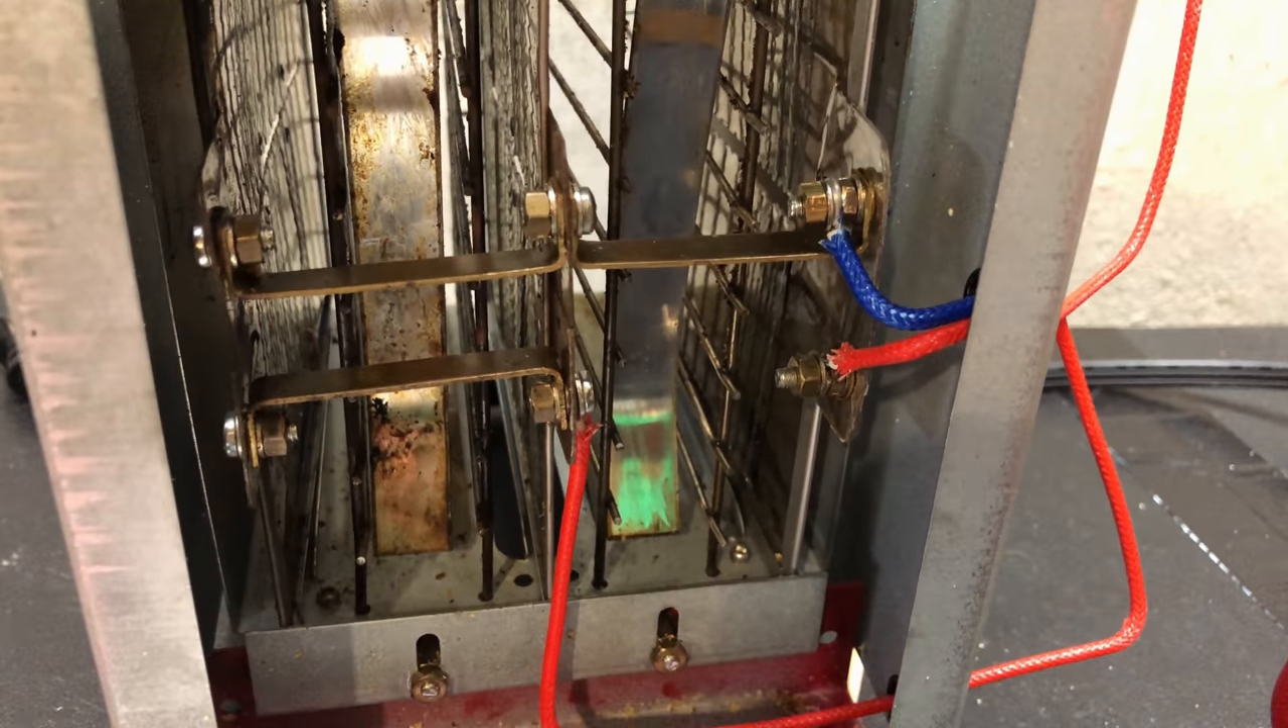Under here you can see the three brass bus bars assembled with the nuts, bolts, and washers.